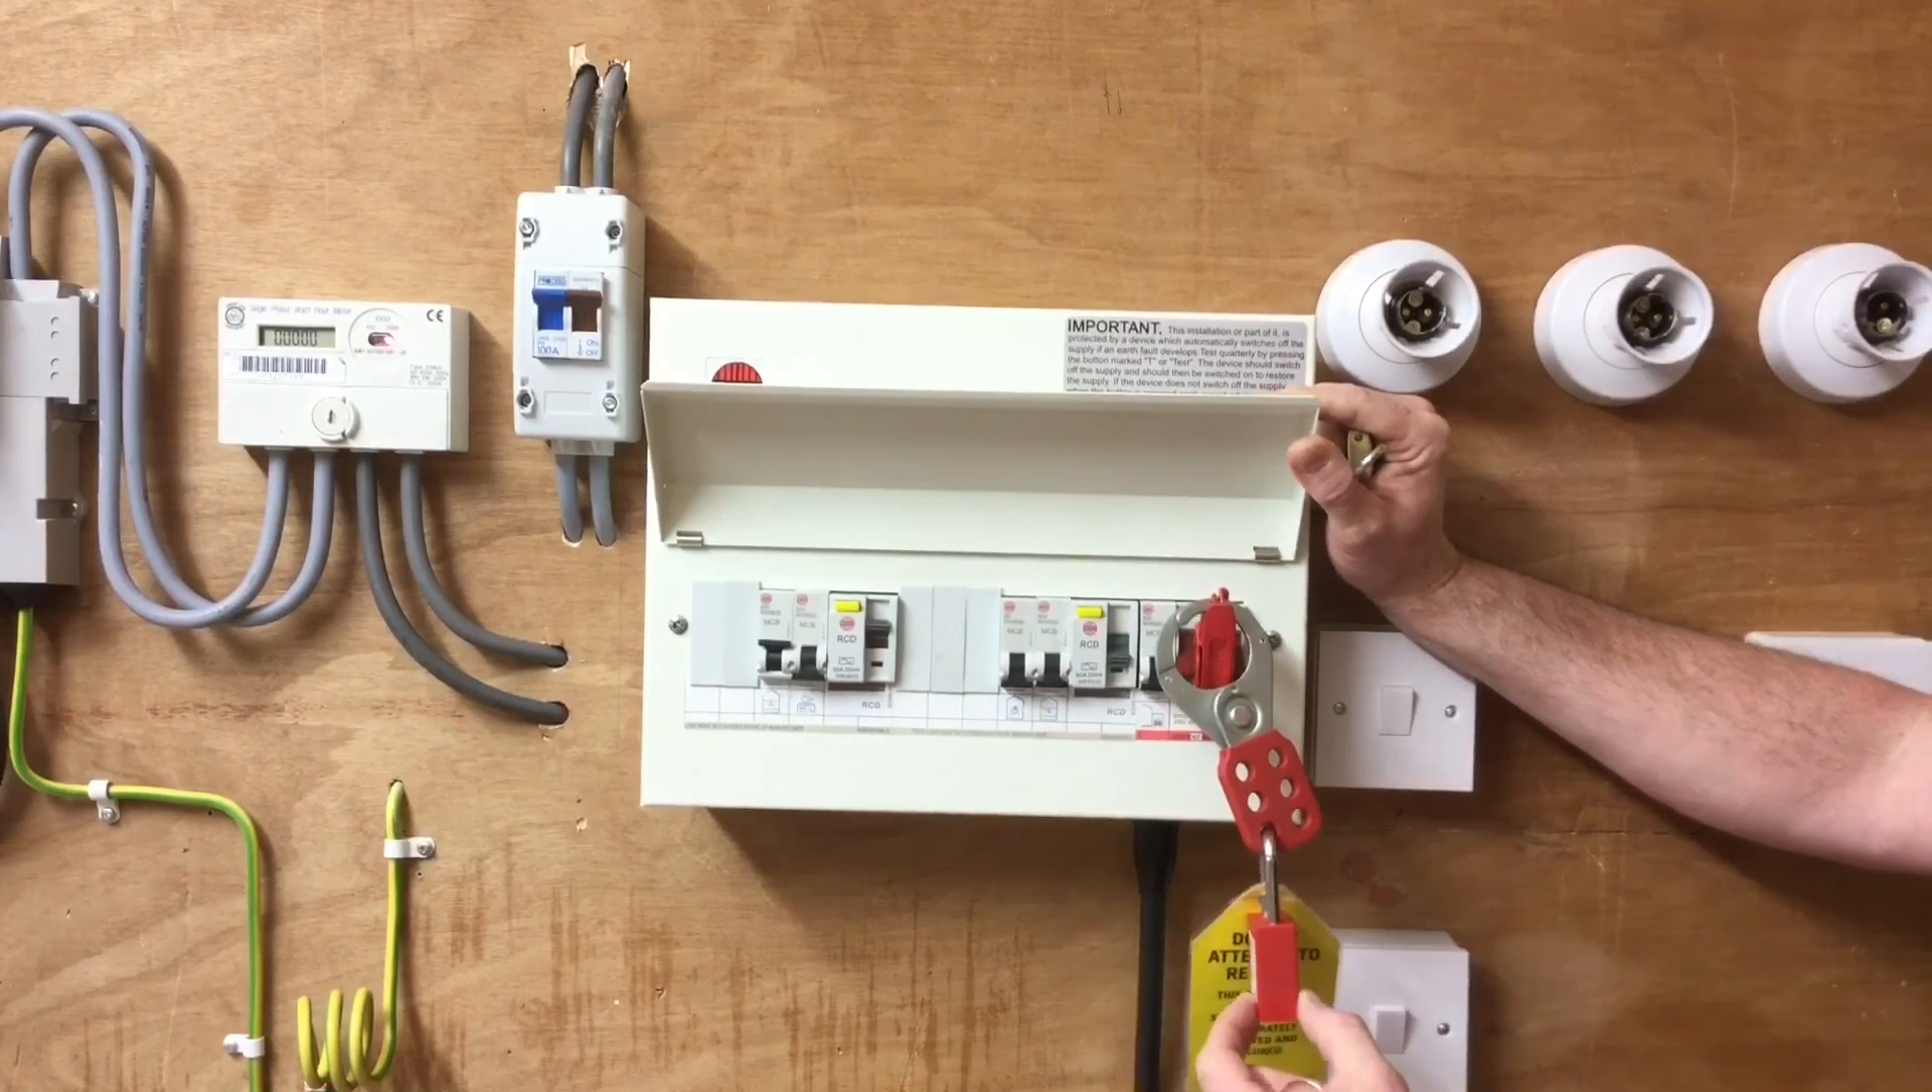We've got our padlock in position our signs in position.